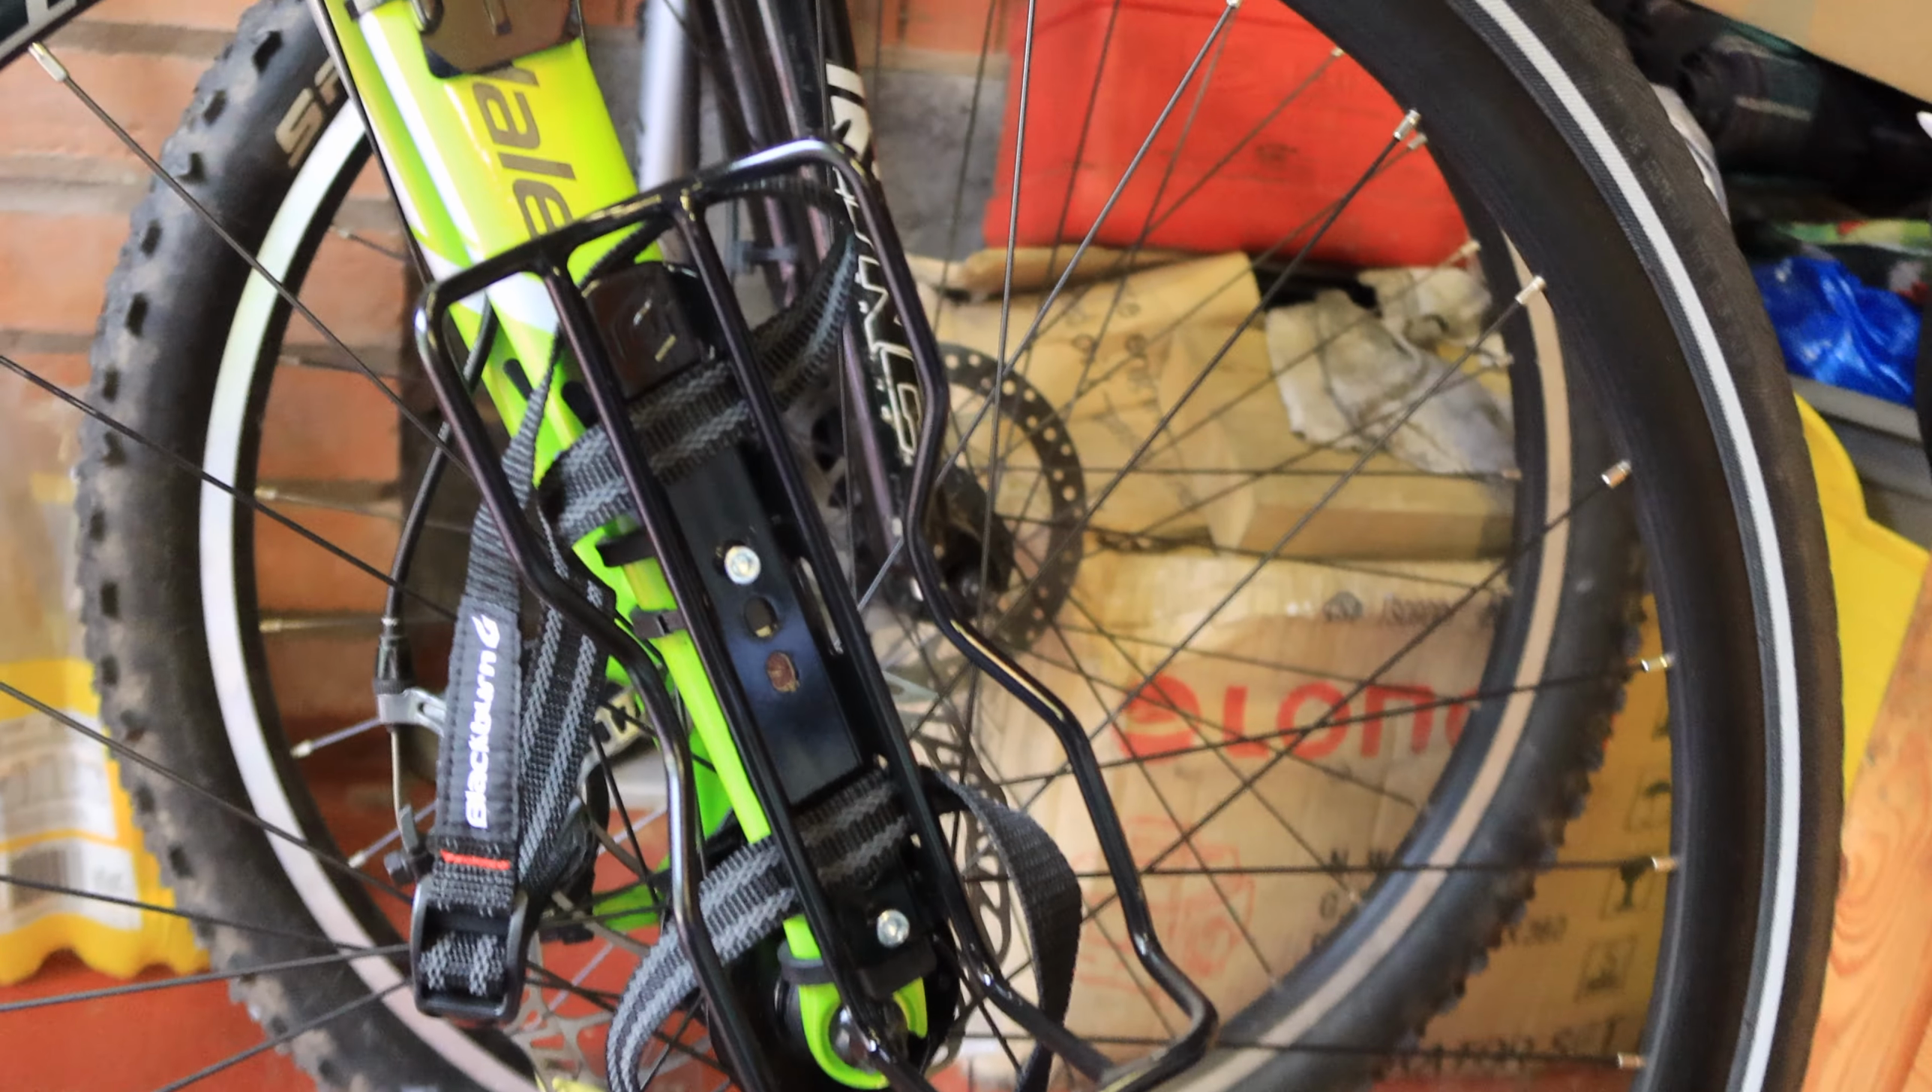Okay there you have it the mount is on and it's uh it's fairly solid.